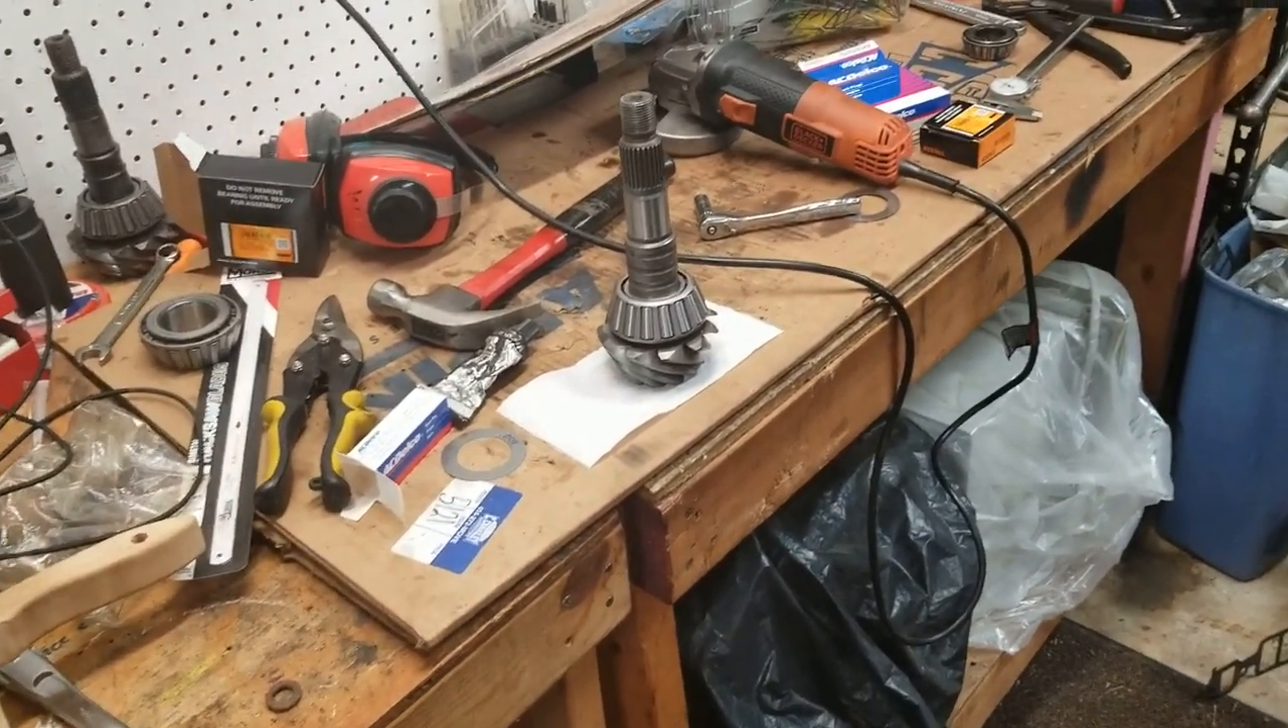Alright guys we got the bearing or the good bearing on the pinion.